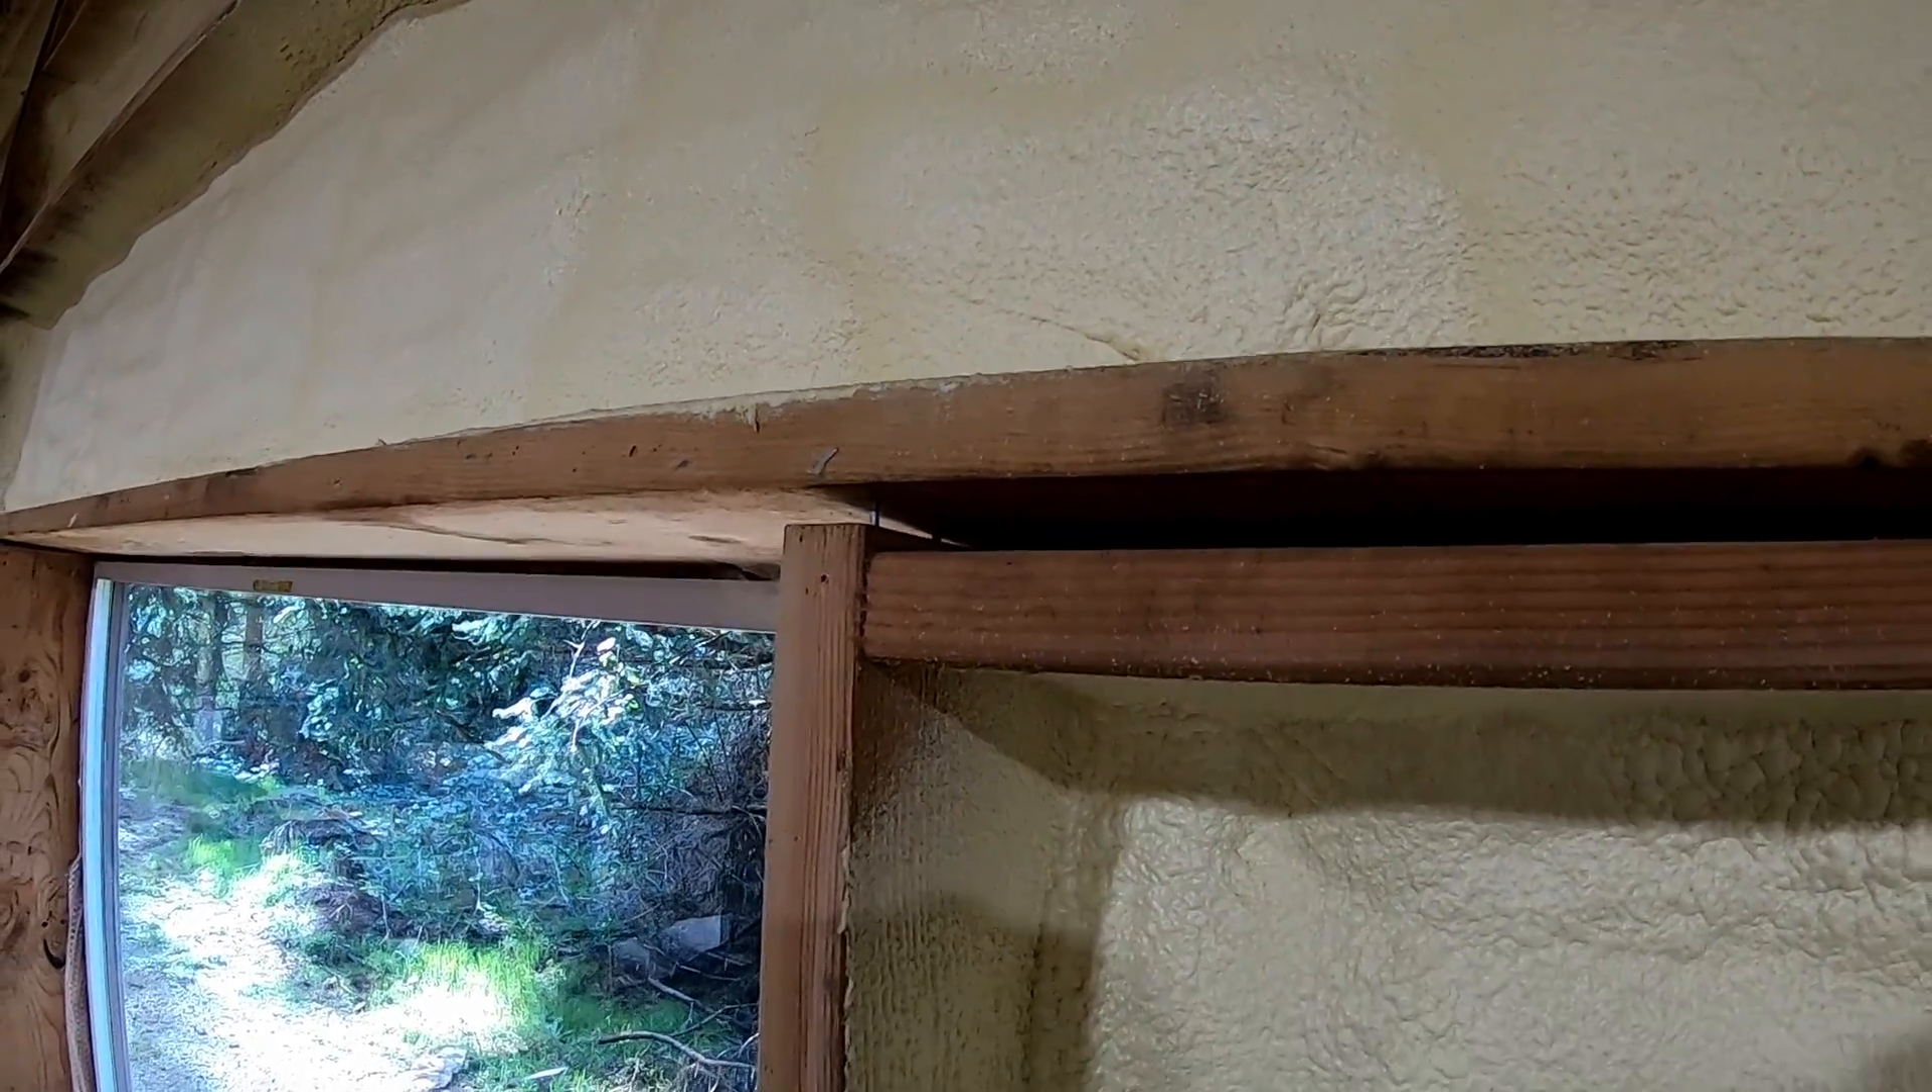We've got like a one-inch gap up here, which means I'm not sure how I'm going to fit a four-foot sheet here.